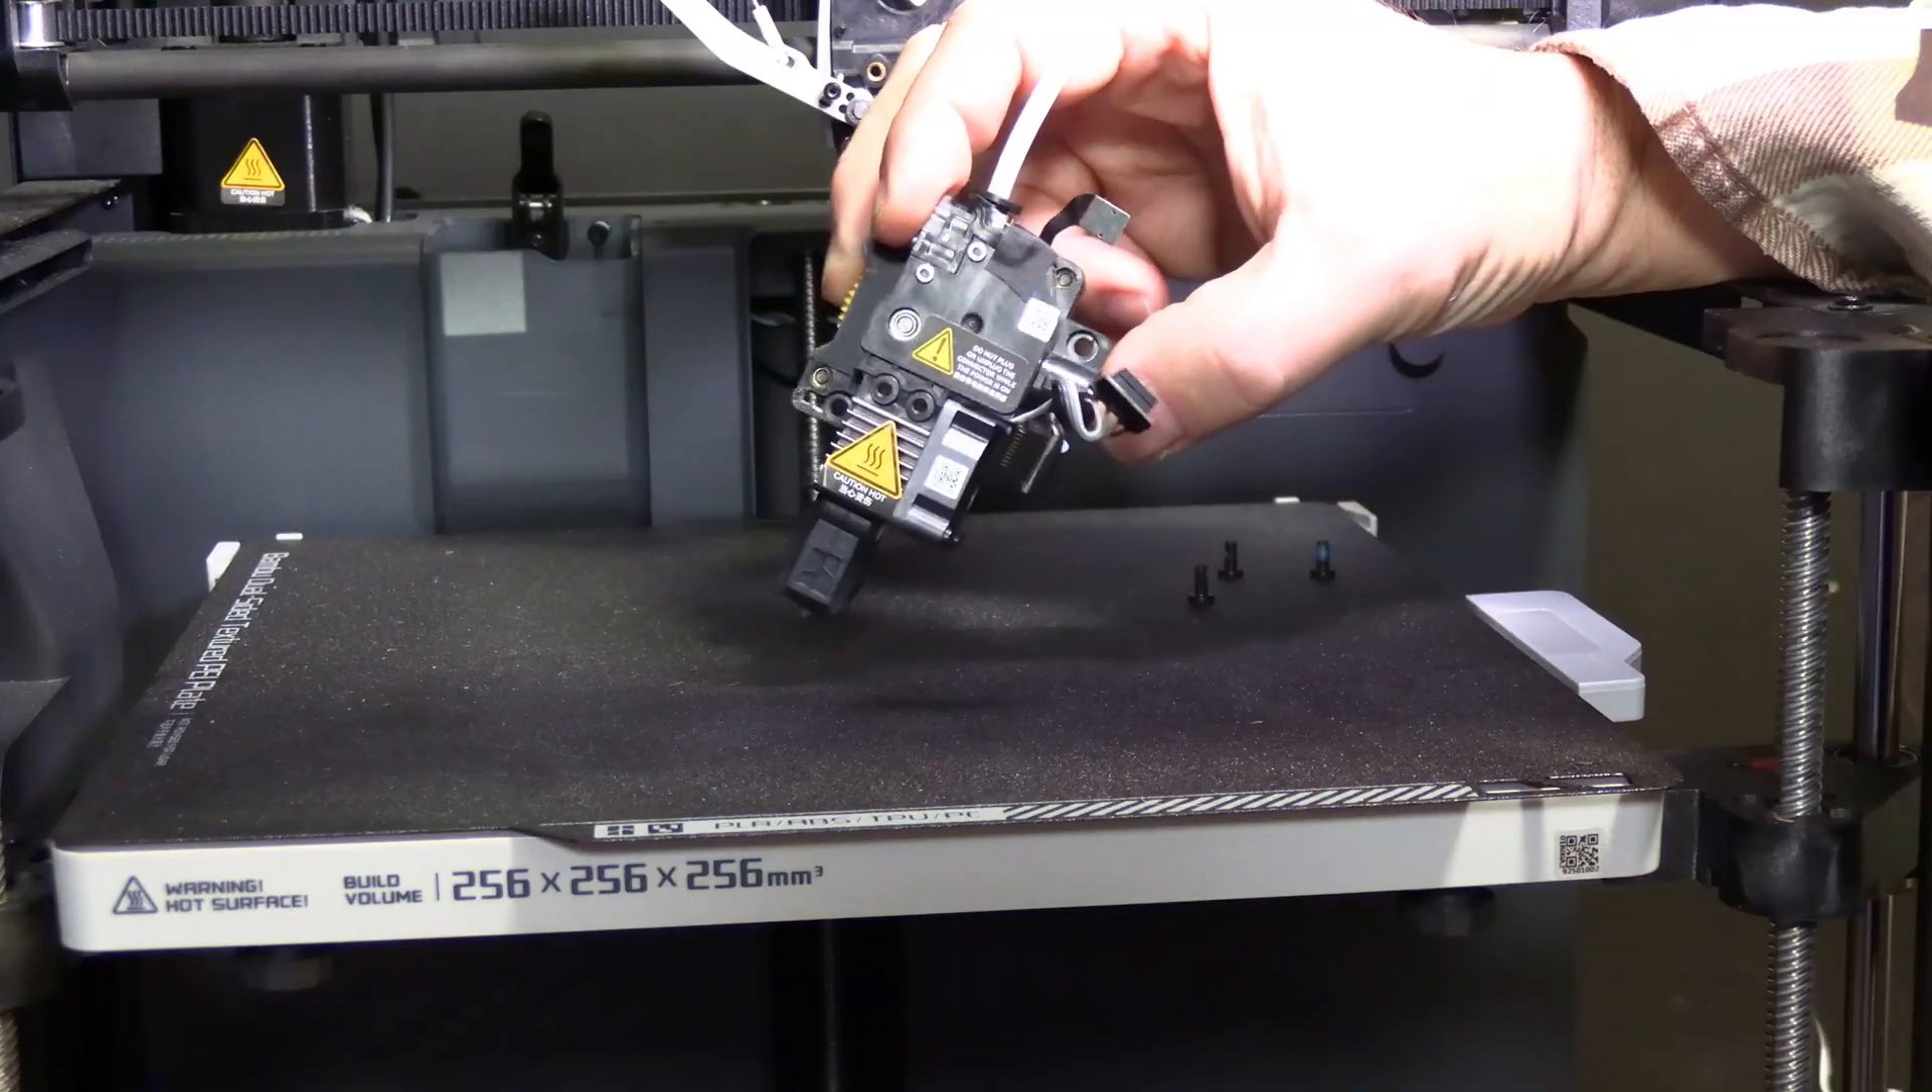And there you have it the extruder and the hot end have been removed.